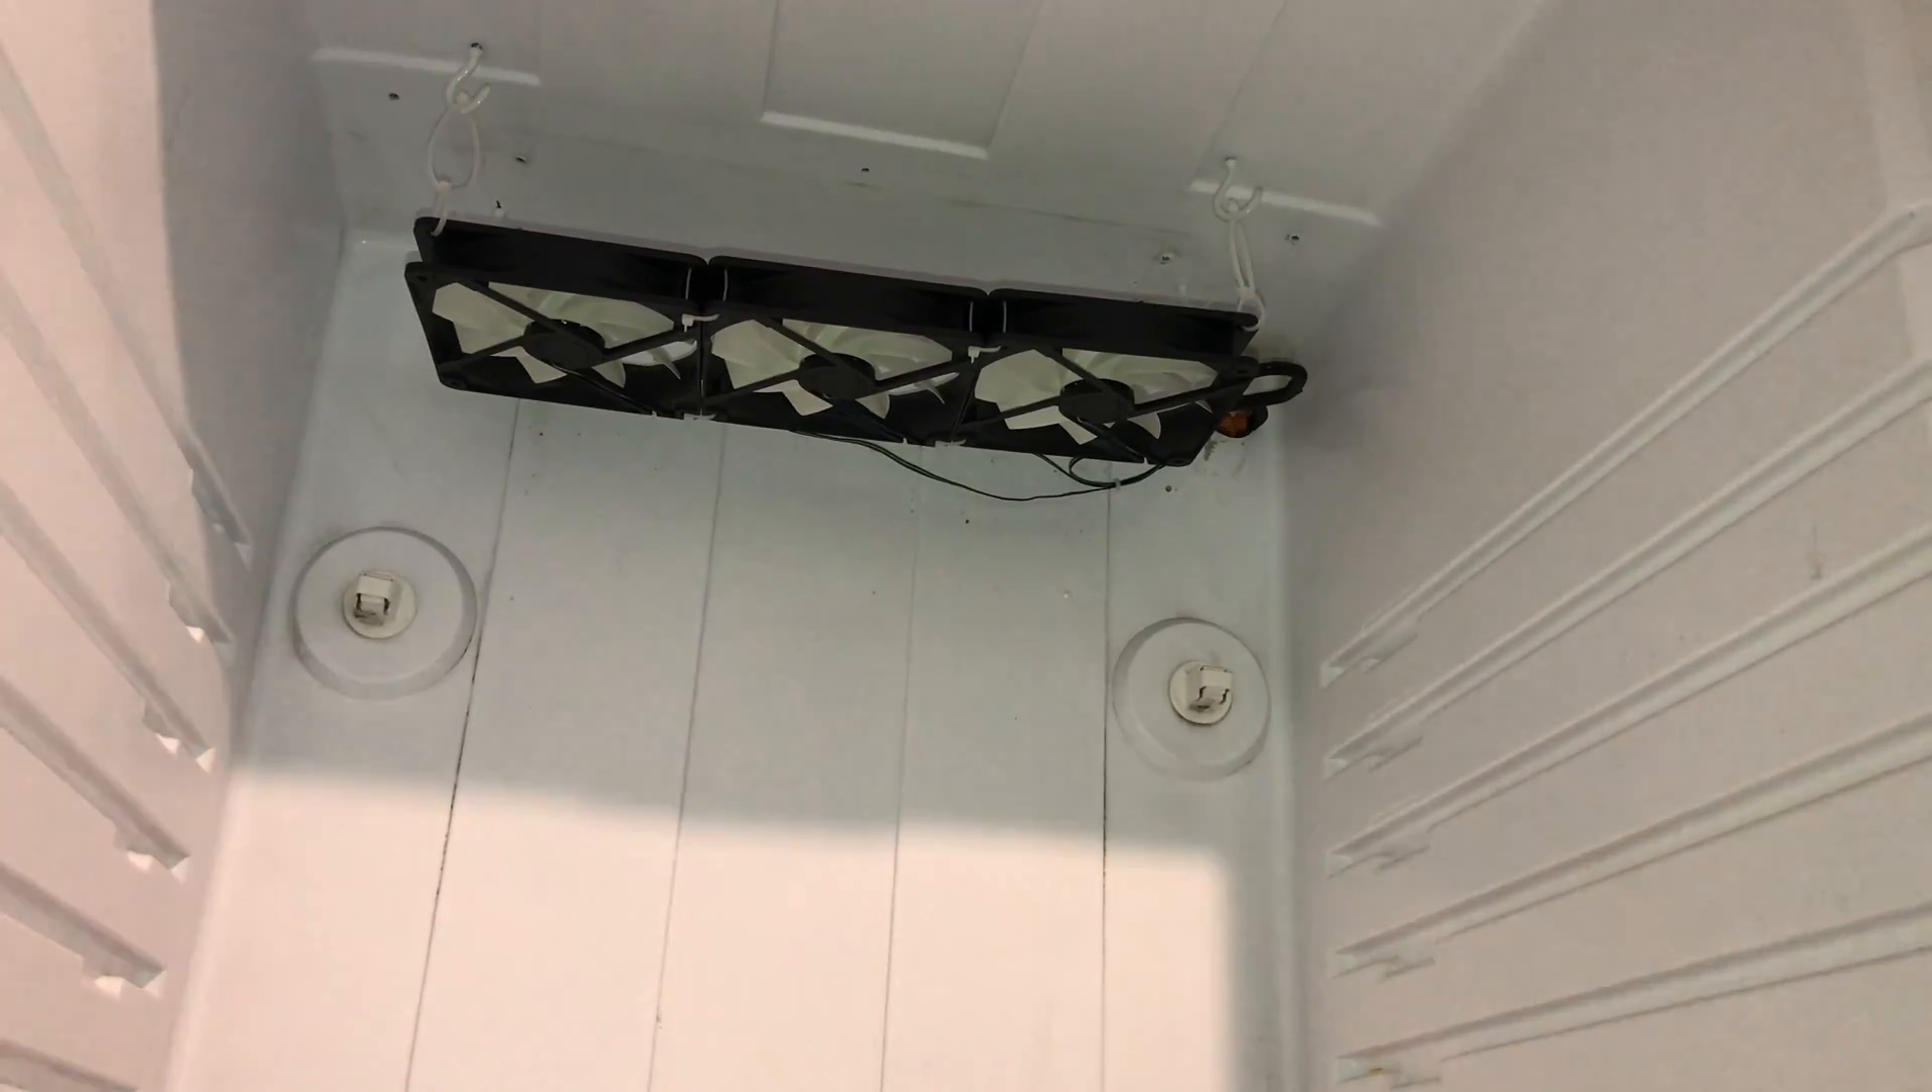So there you have it, there's the fans installed.